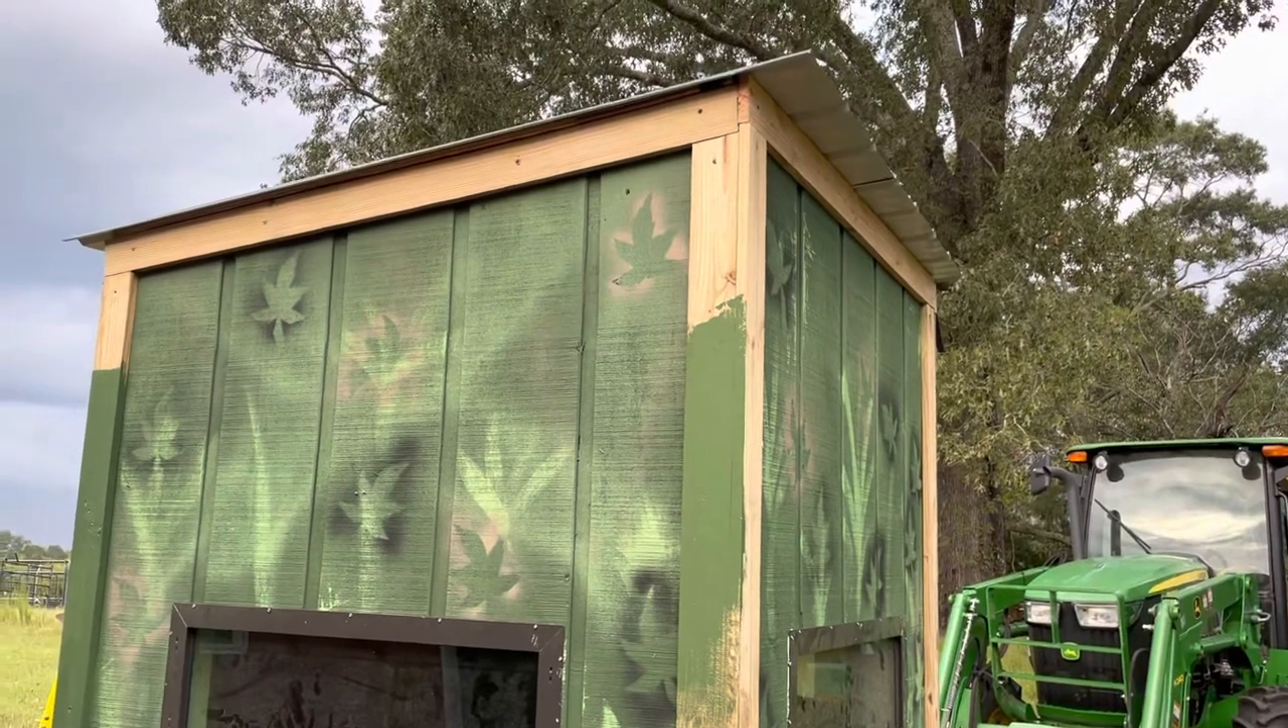Okay, I got the trim up. And the metal on the roof, and did a little bit of caulking, and now I'm going to paint the trim boards, then I'll go back and camouflage them up a little bit.